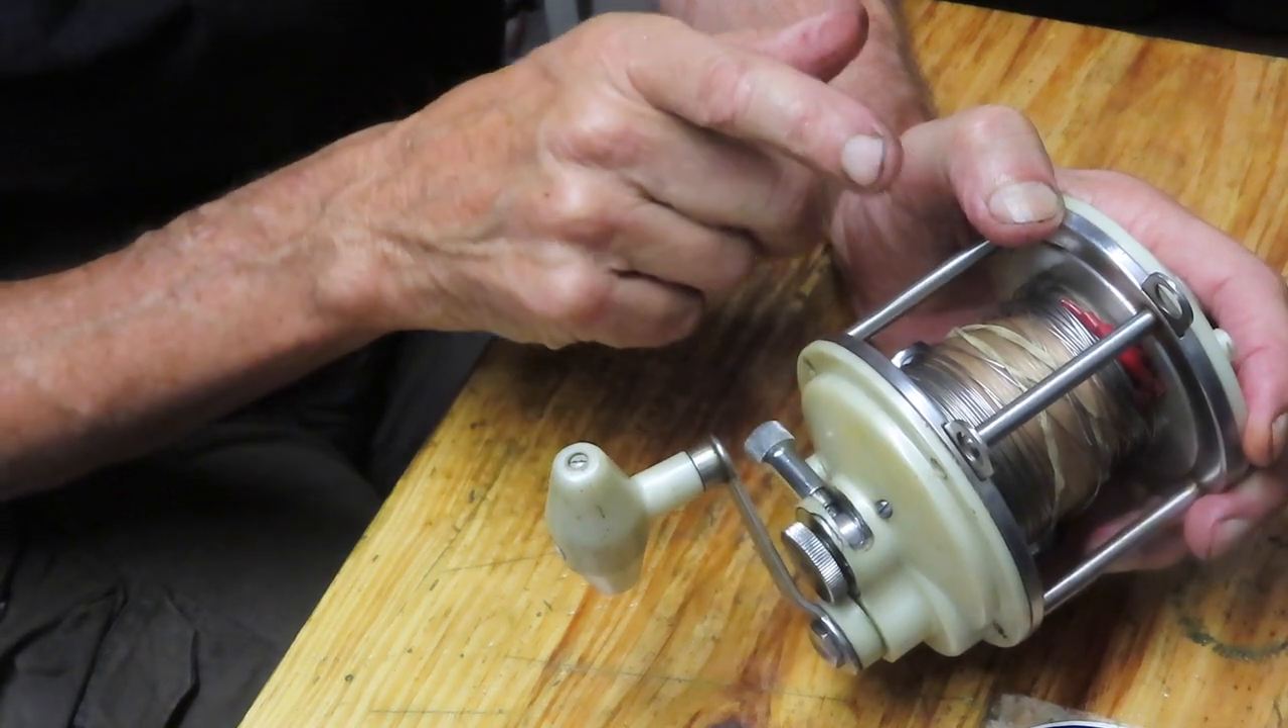Here's a quick editing note. You'll see the reel is reassembled.